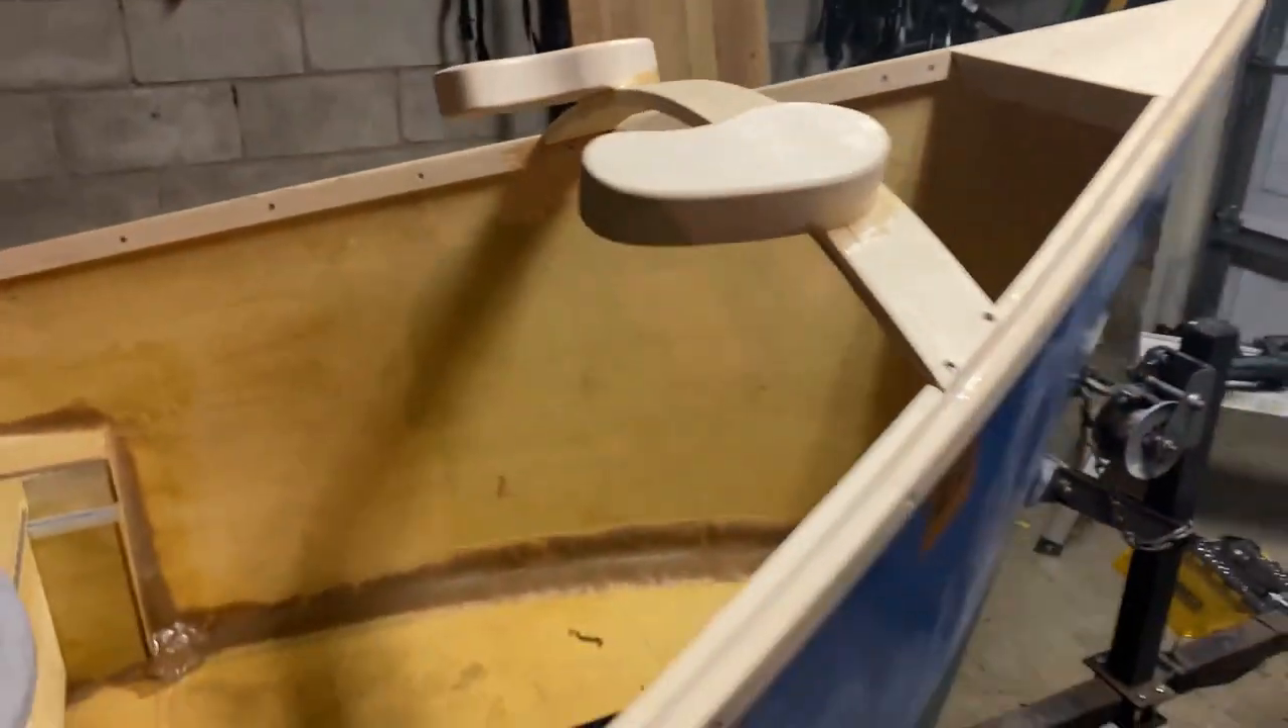So, I got the blocks put on the knee brace.